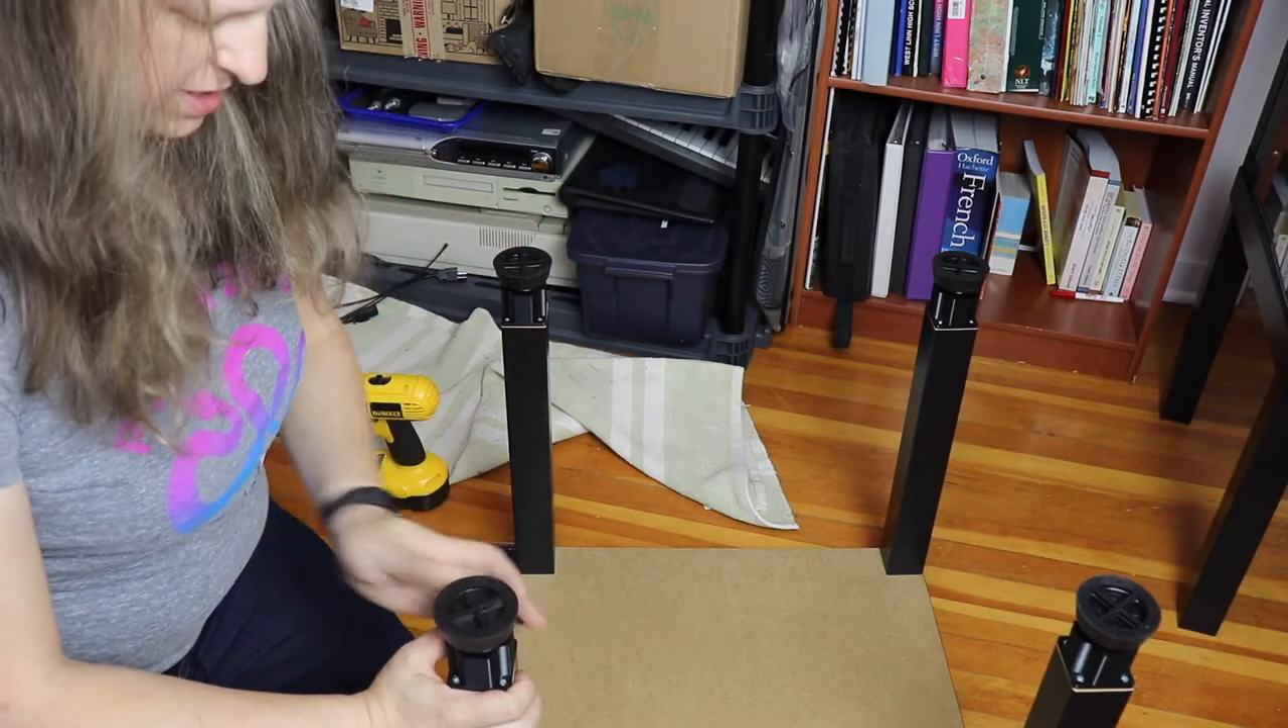Okay now I have all four of the vibration dampening feet on here.